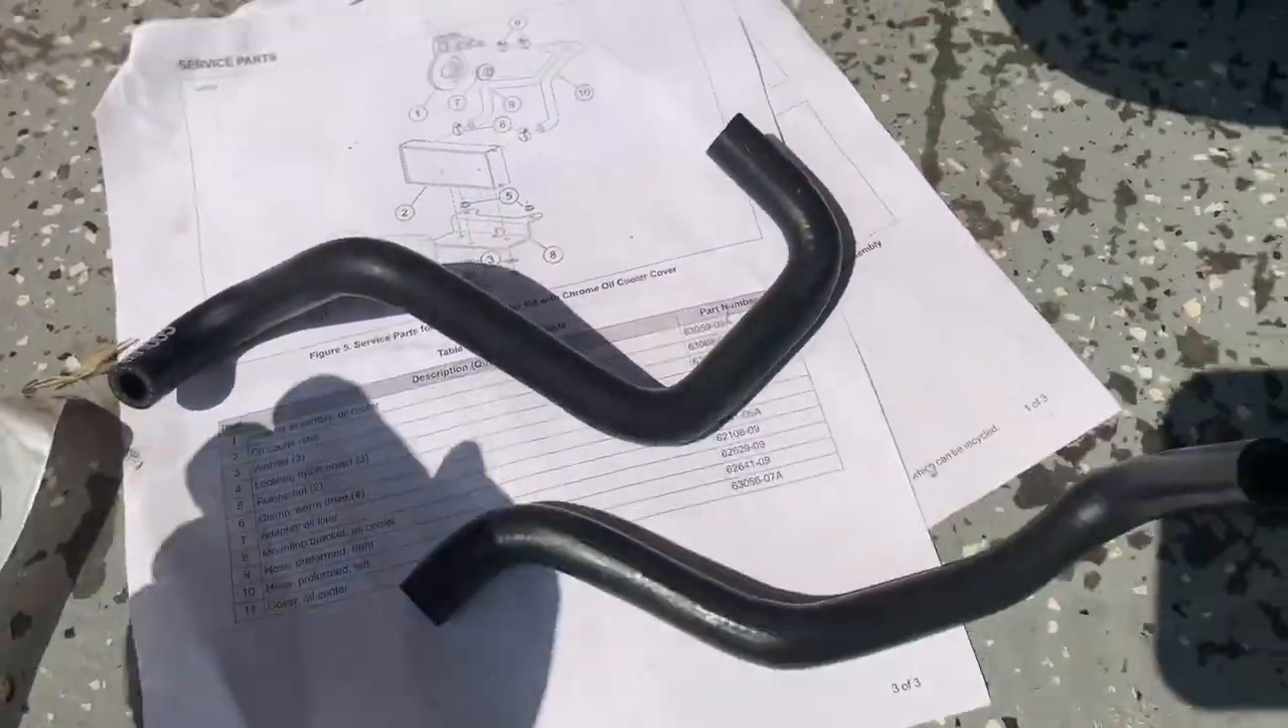And then the last part is you've got to put the hoses on, which I'm about to do.